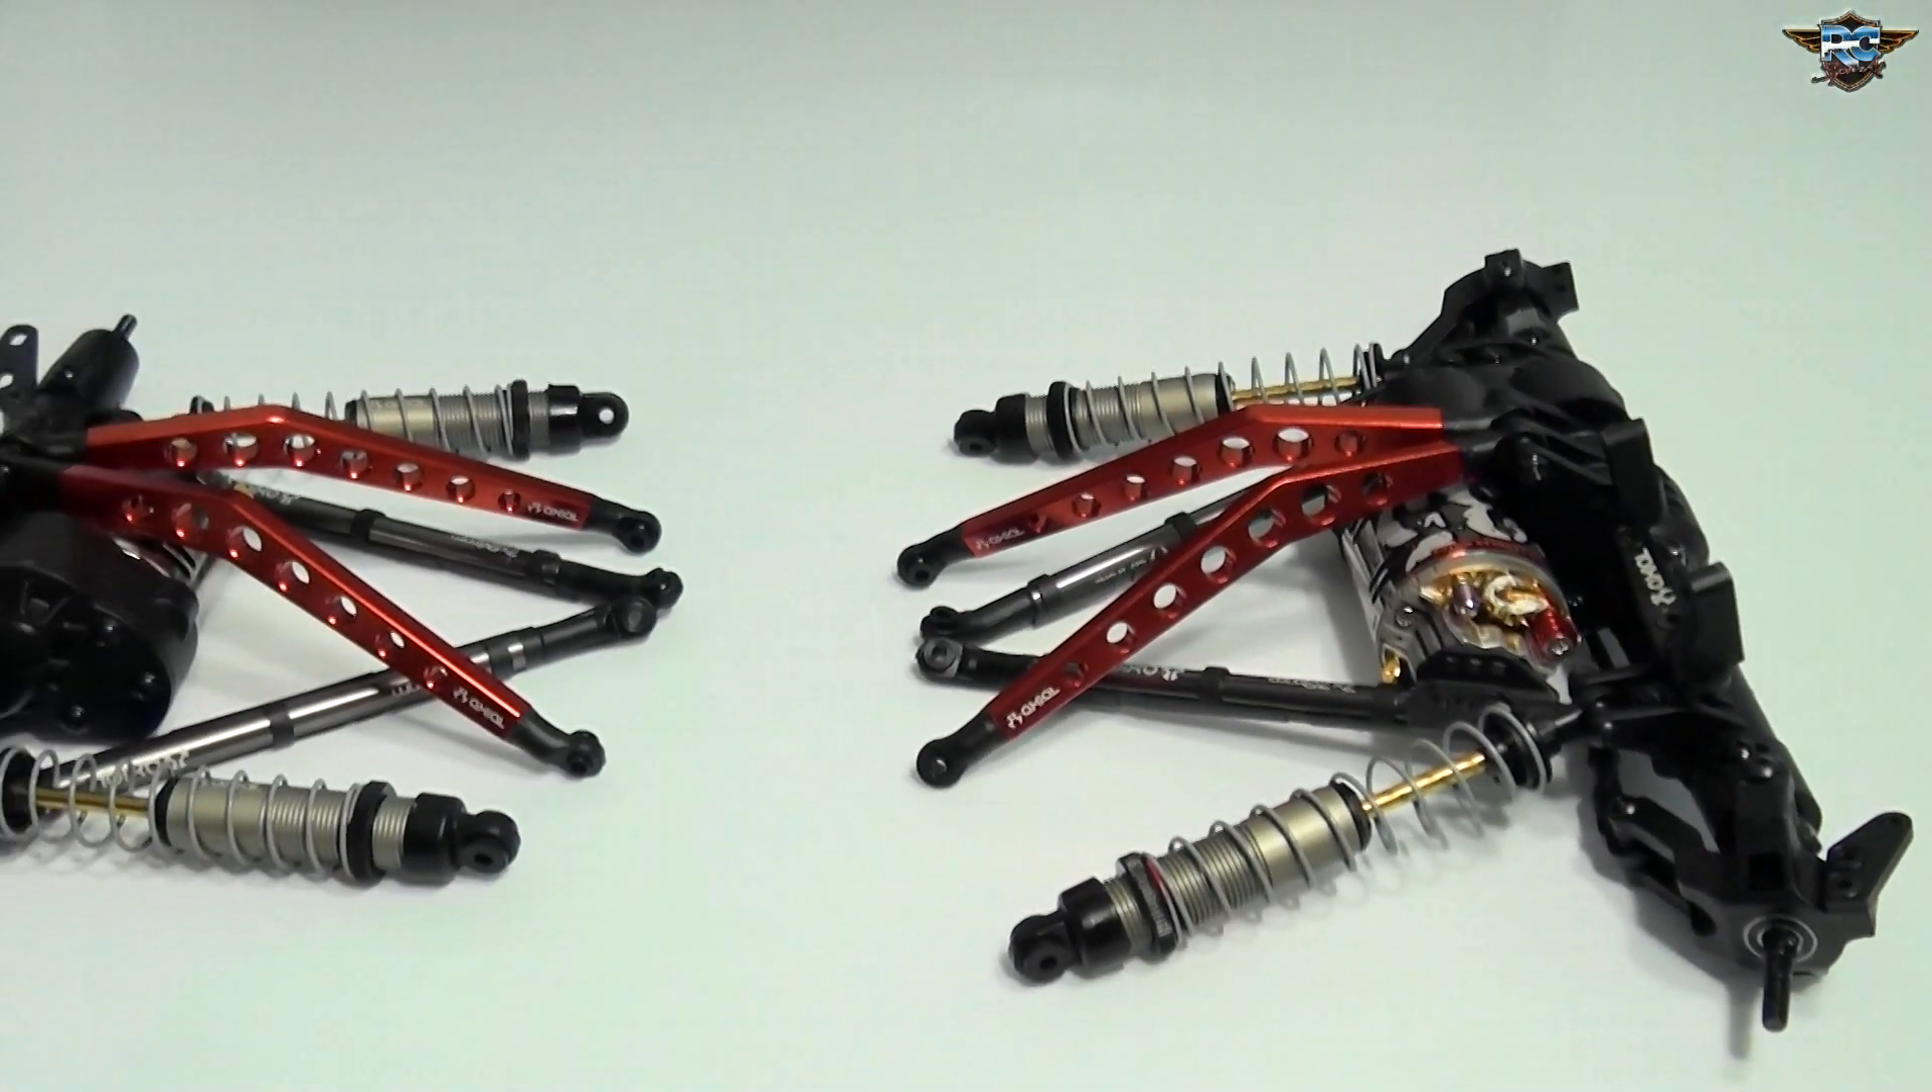You can see here that the links, front and back, top and bottom, as well as the suspension, have now been installed on the axles.